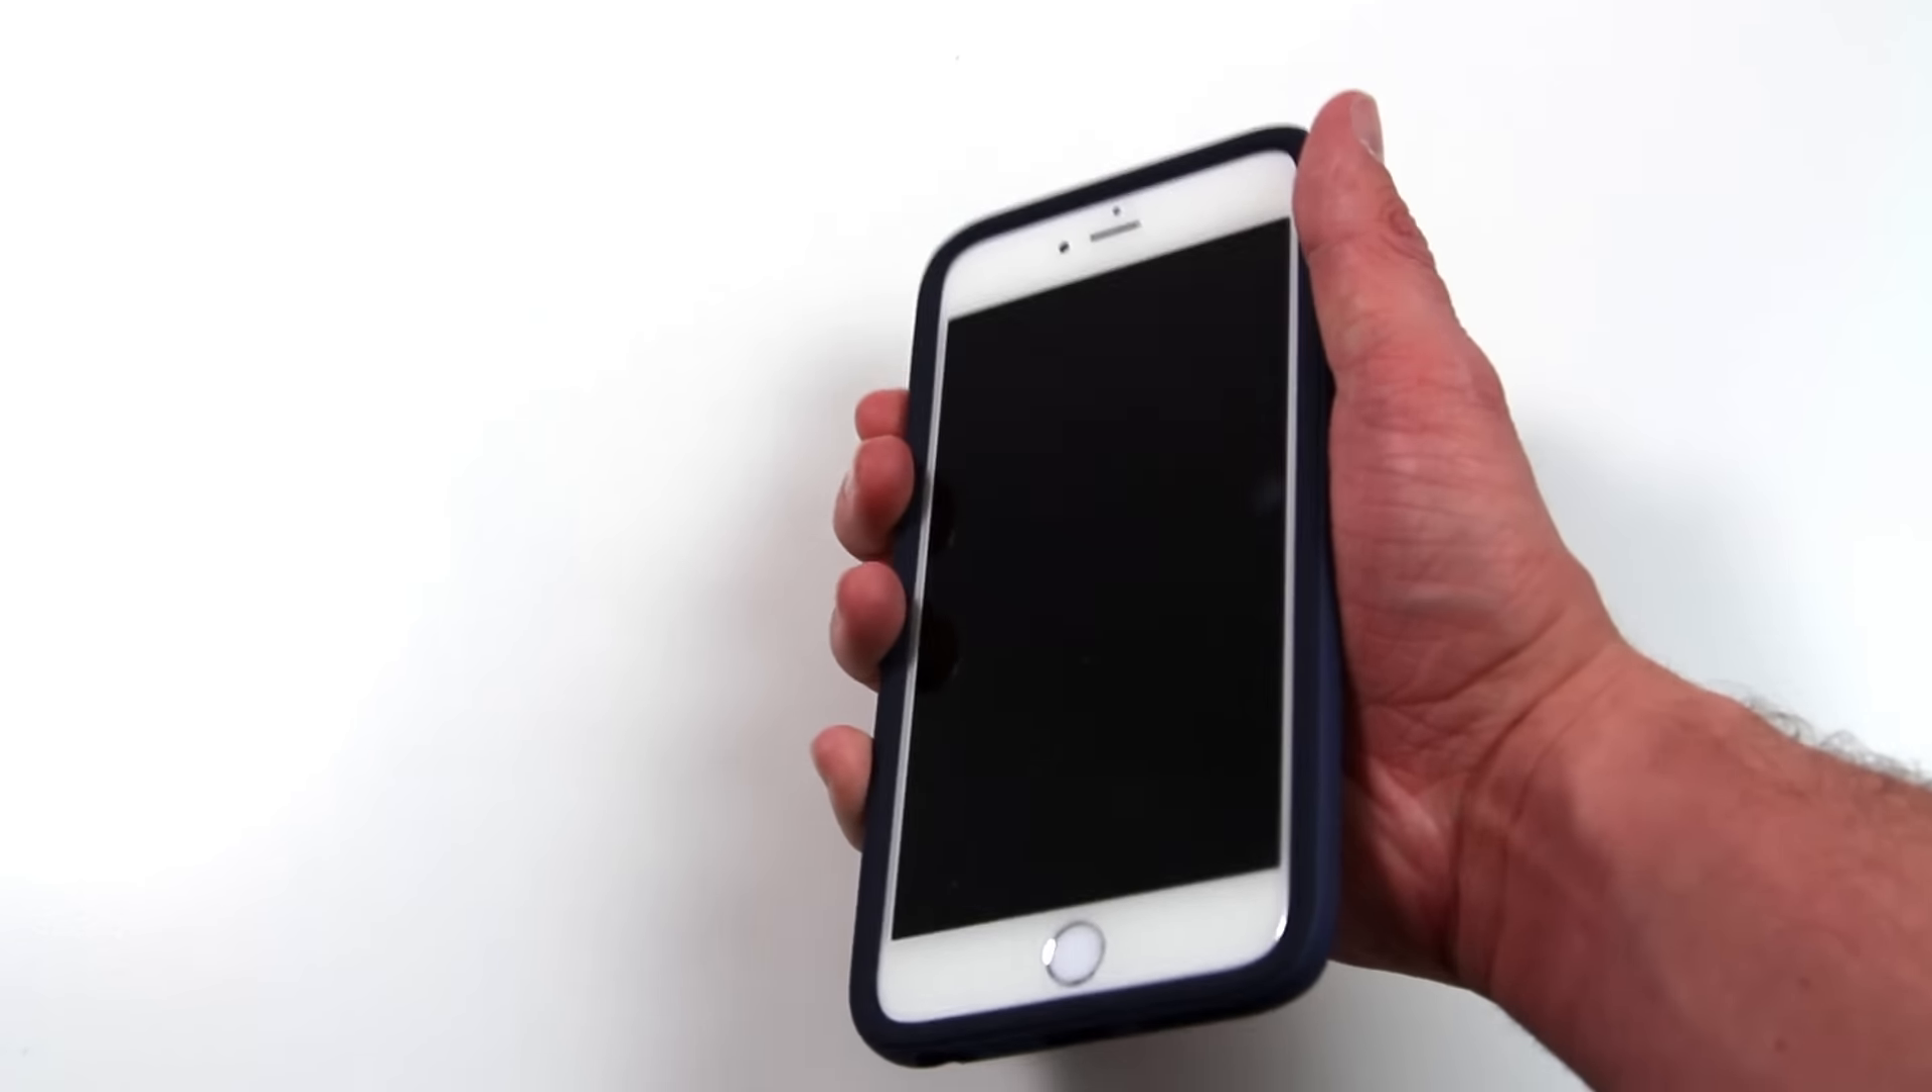Une fois que tout est bon, il ne nous reste plus qu'à enfiler le bumper, et notre iPhone 6 Plus est enfin prêt à être utilisé avec sa CrashGuard.